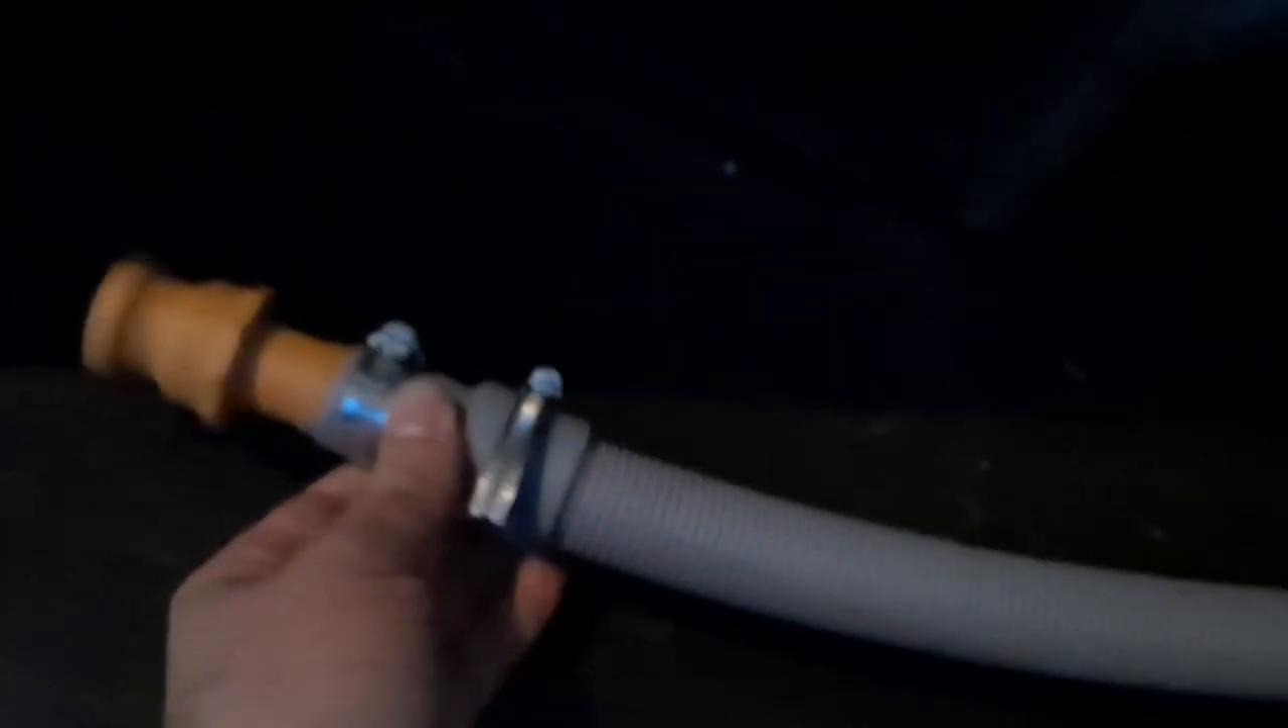And this is the other end of the cam lock that I've already attached to this grey water hose.